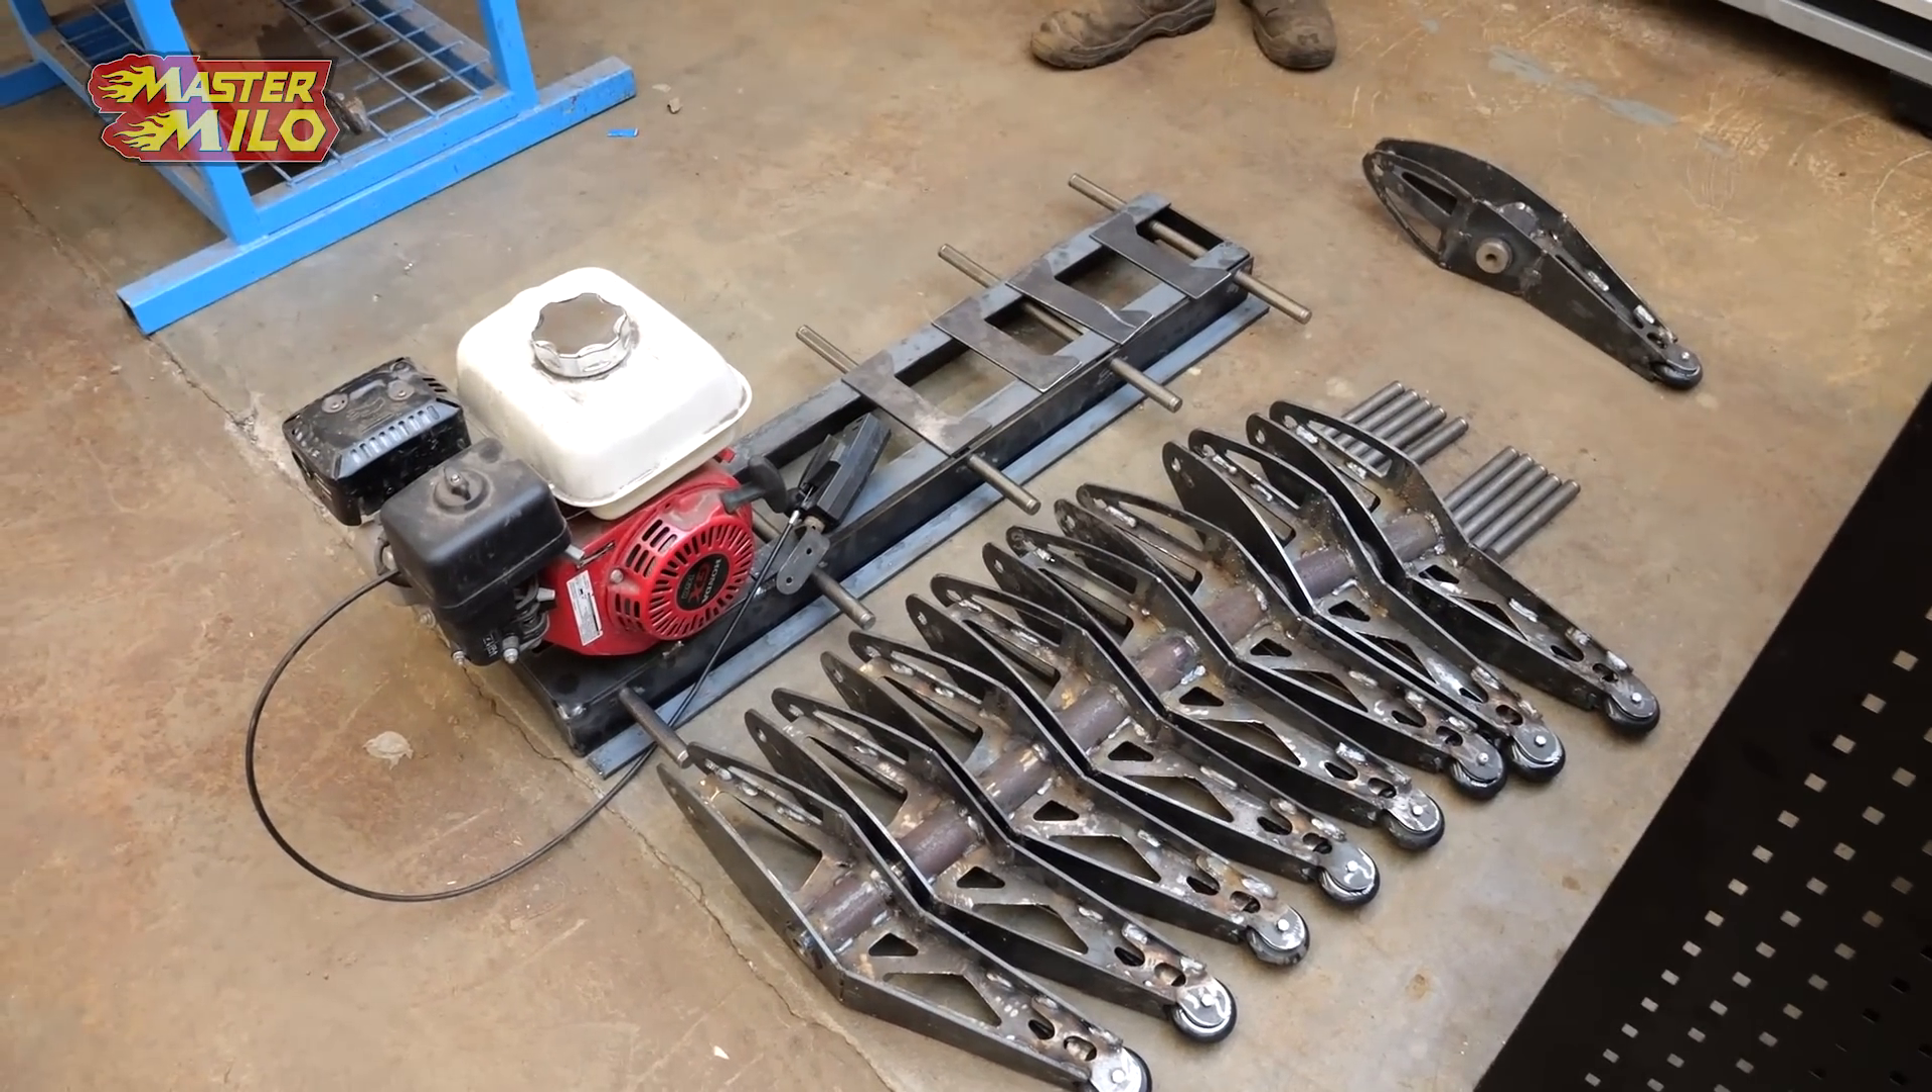Alle poten is klaar. Goed werk. Ik moet alleen die asjes er boven in doen.